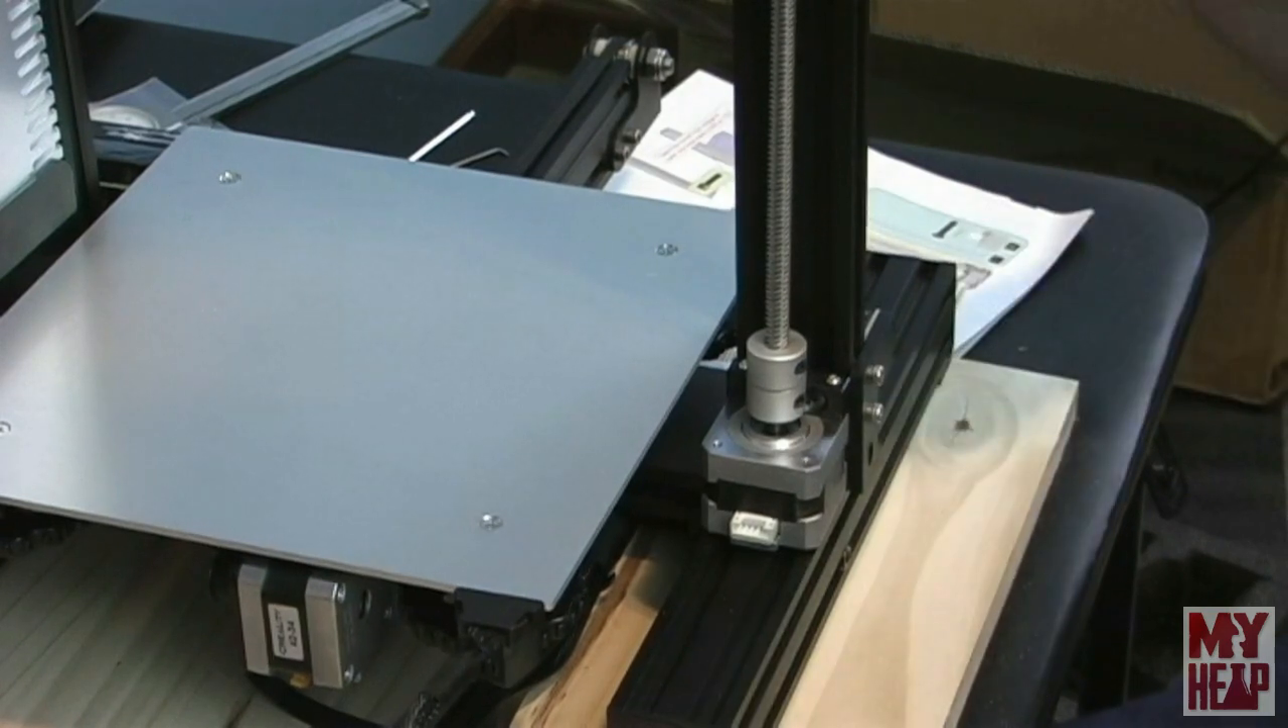So, the, uh, the Z-axis motor is attached to the vertical frame and the lead screw is attached to the motor coupling. And I've just got that good and snug.